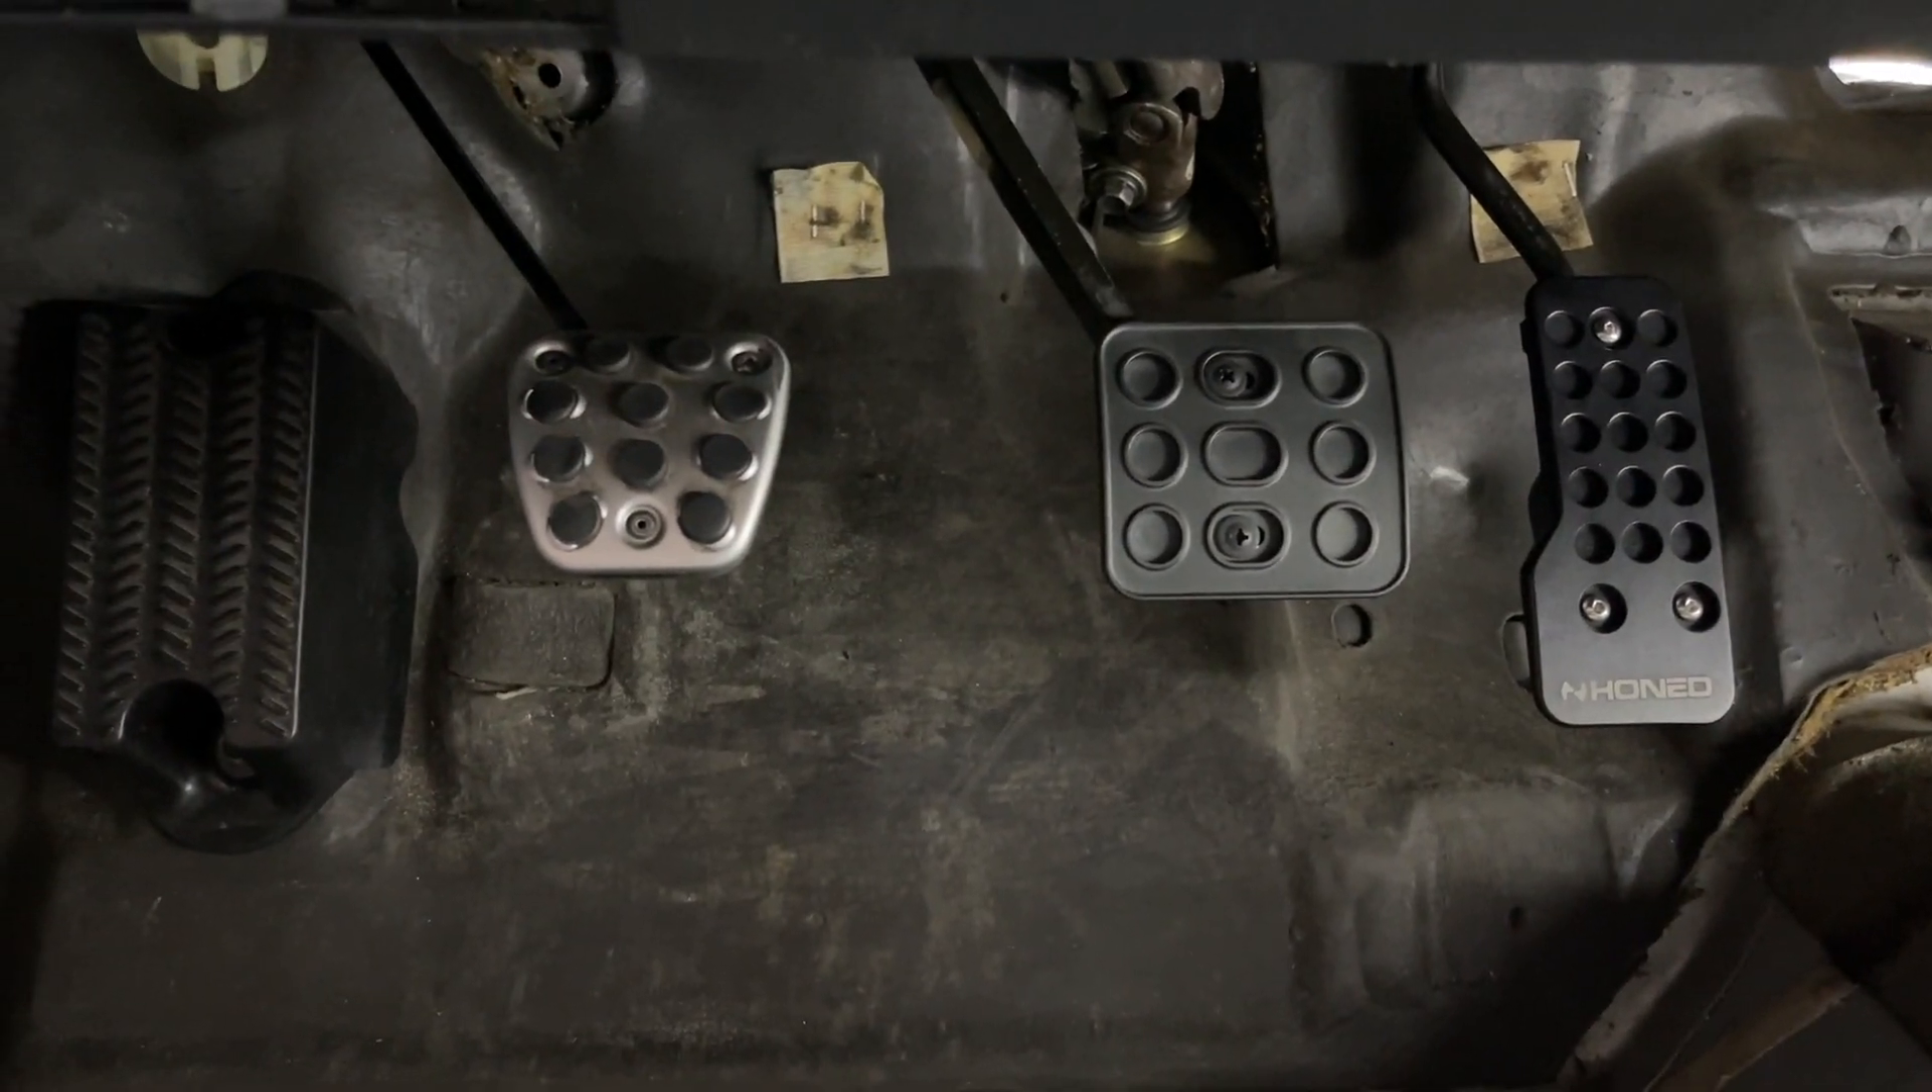I didn't do the clutch pedal because I just didn't want to remove it and change it all out.